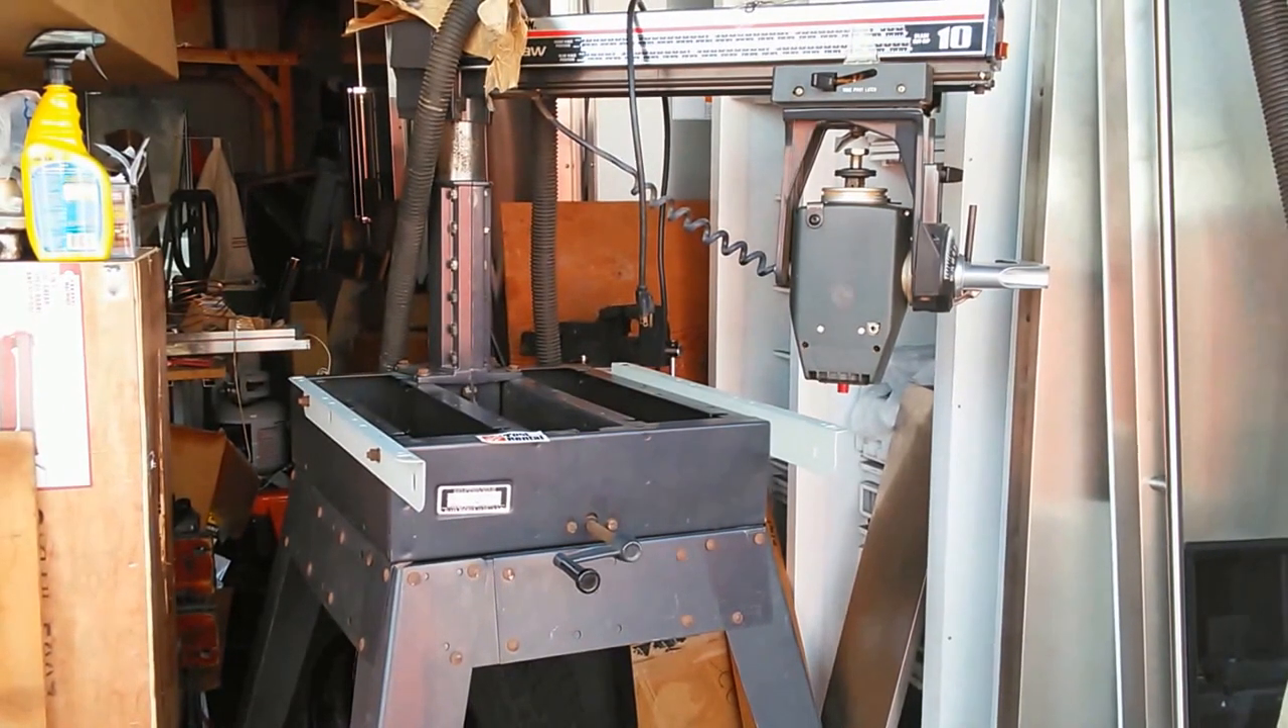All right, so now I've got the rails in place.